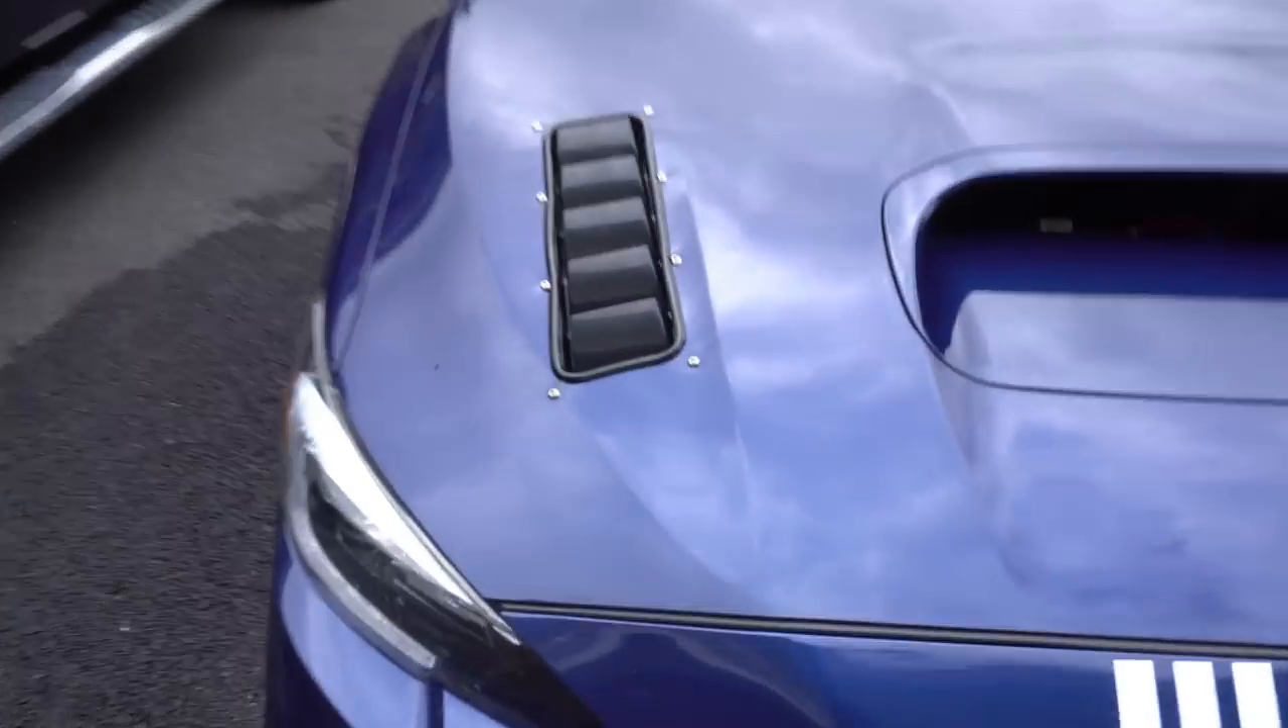Alright, so the hood vents are installed and let me show you what I've done.